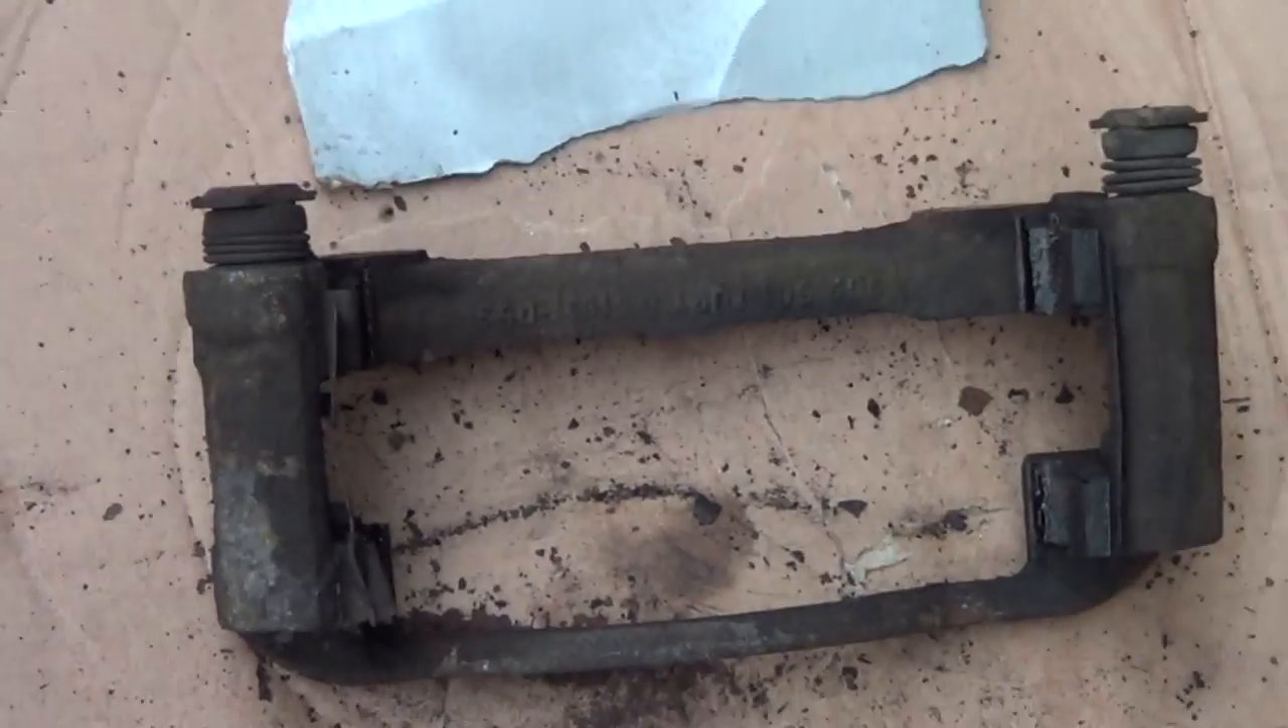And this is the bracket before it goes back on. Take a look at the hardware that's on the sides, that's the old hardware.